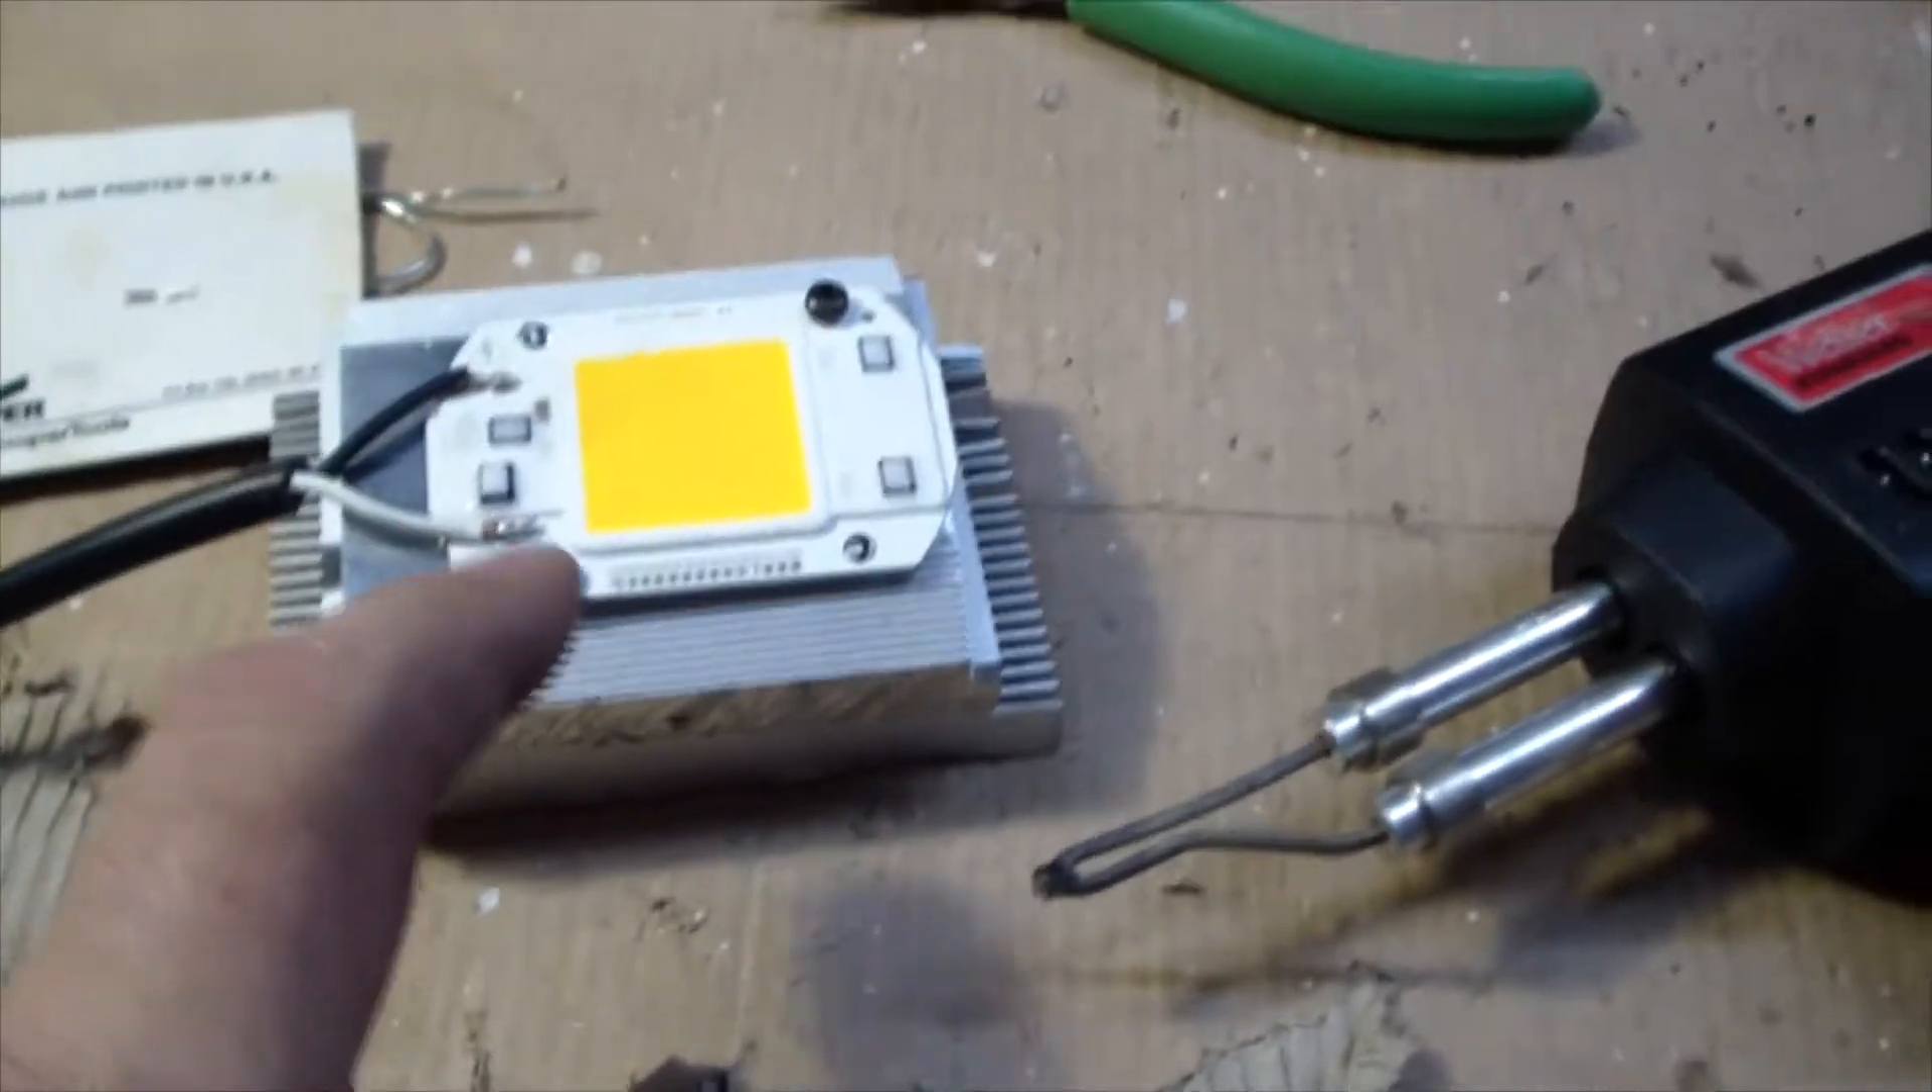I drilled some holes in the heat sink and screwed down the LED module to the heat sink.